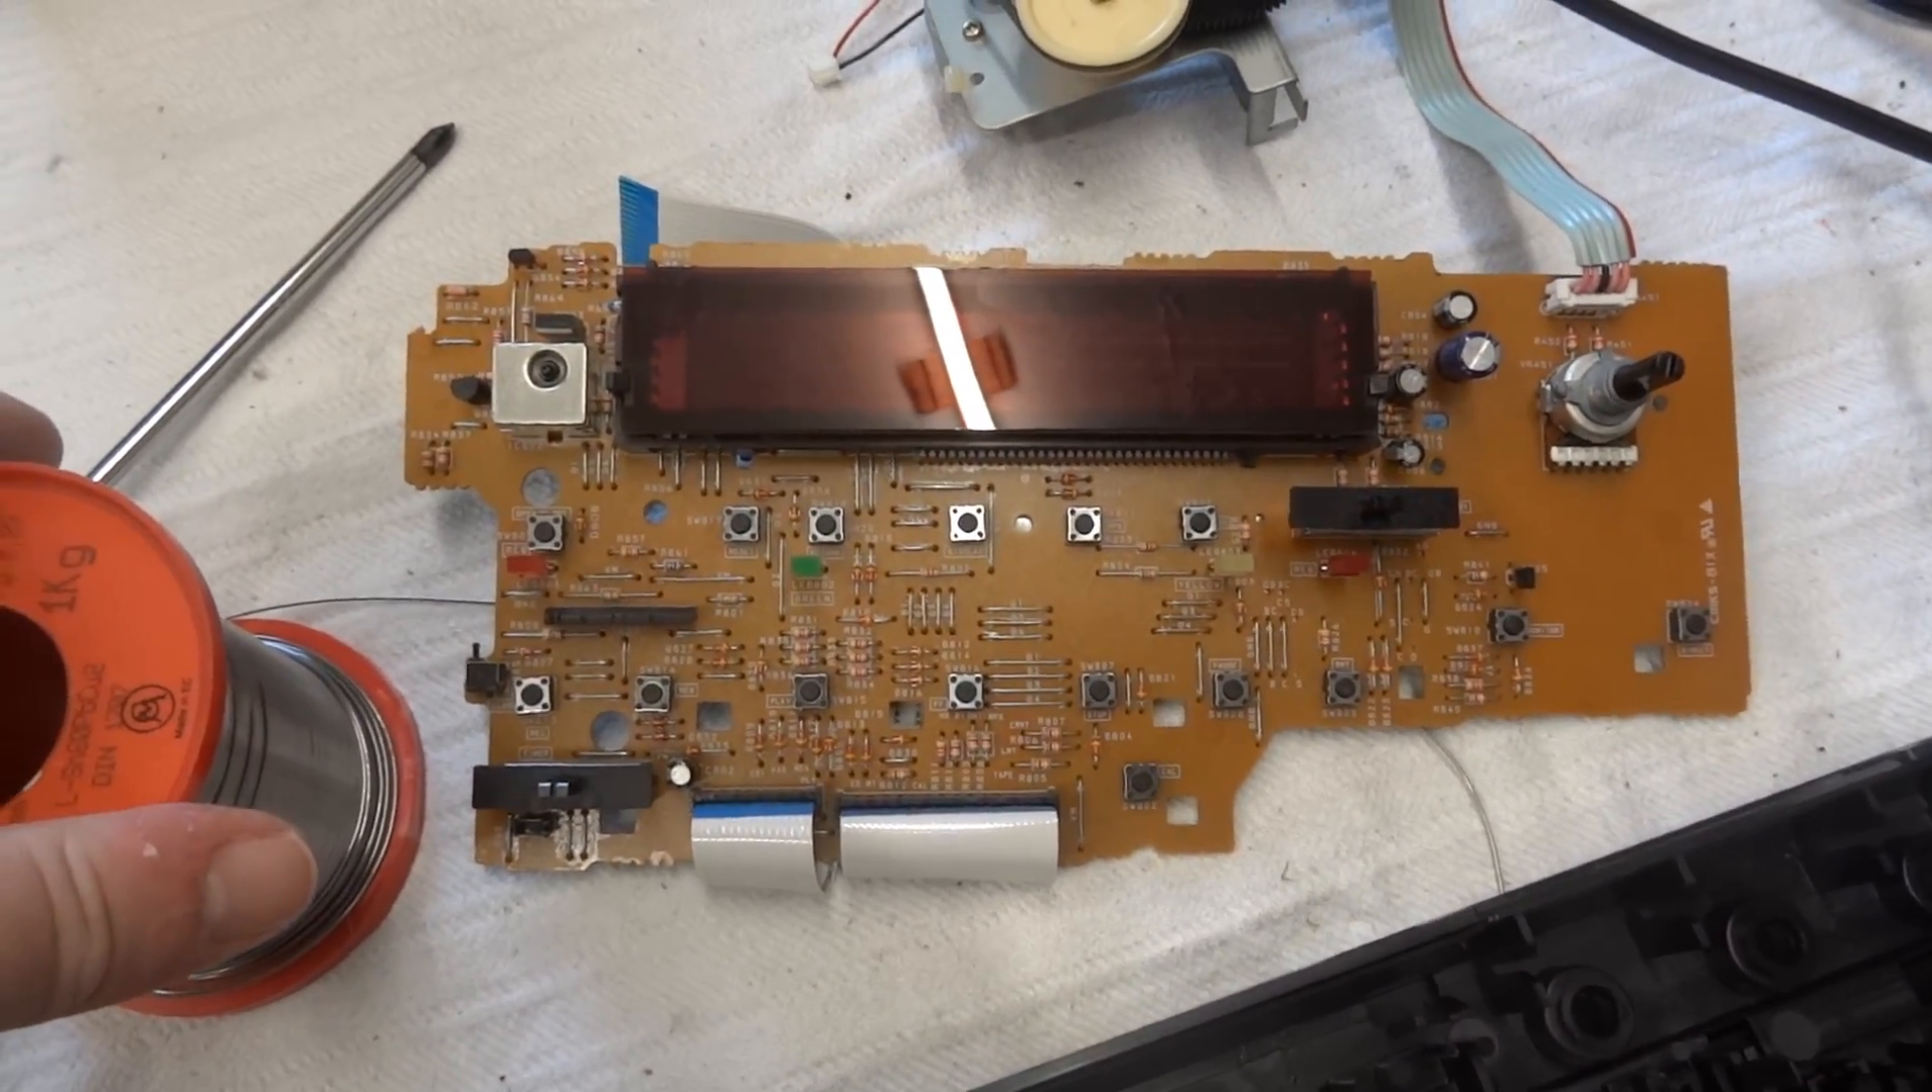I took off the faceplate, and I took out the circuit board in the faceplate to take care of a problem that this has, and that is the display is dirty.